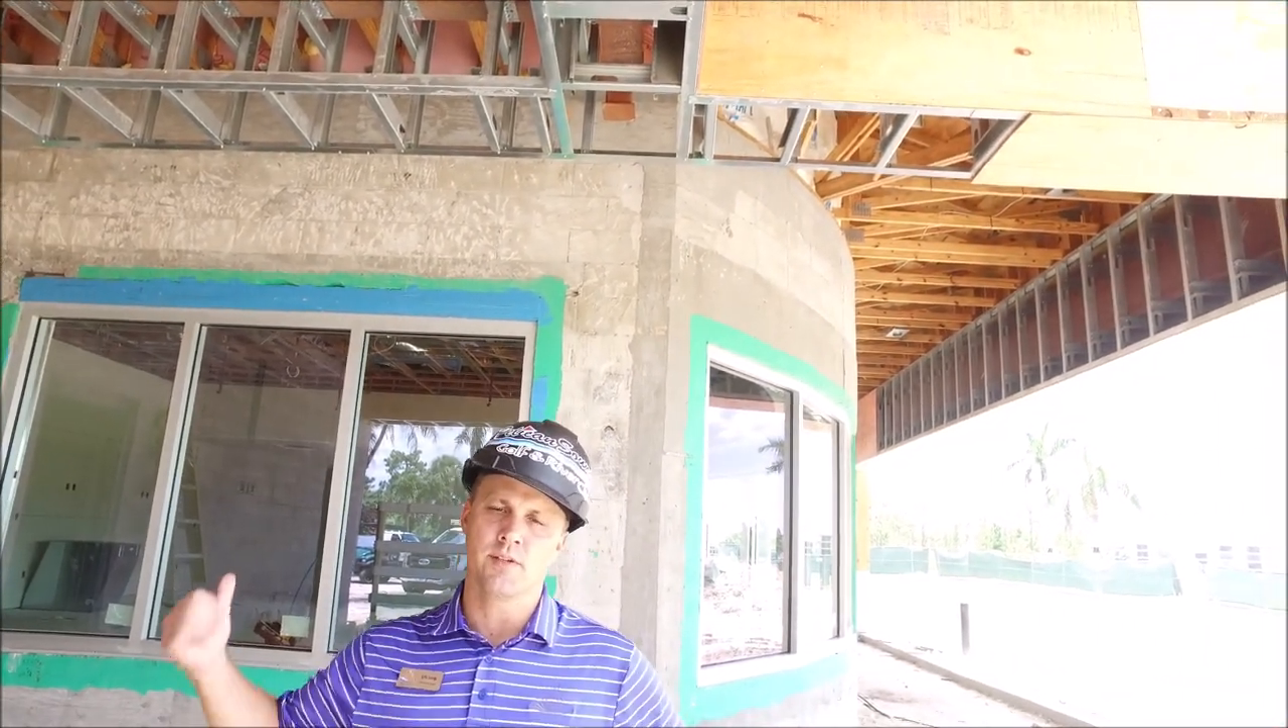You can see behind us the glass windows have started to go in.